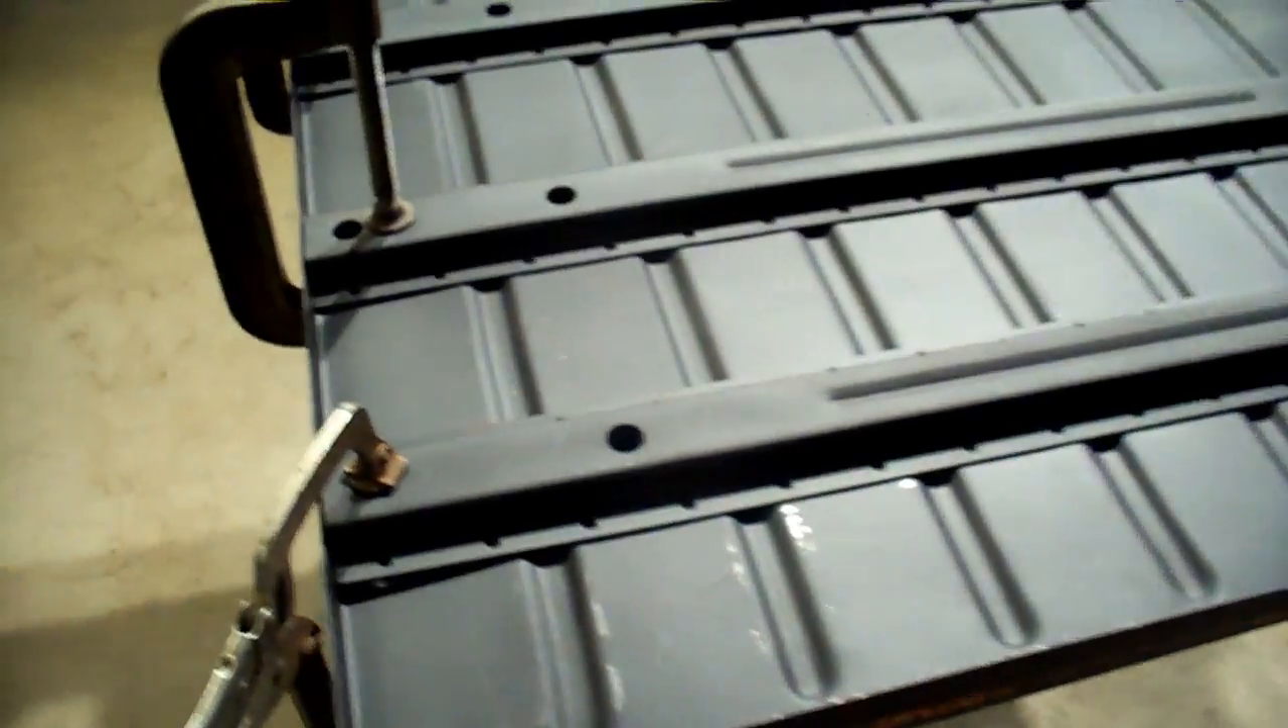Everybody here we are with the rear floor with the hat channel installed on it uh it's clamped down there and we've got the rear floor riser in place and that's clamped in there also.